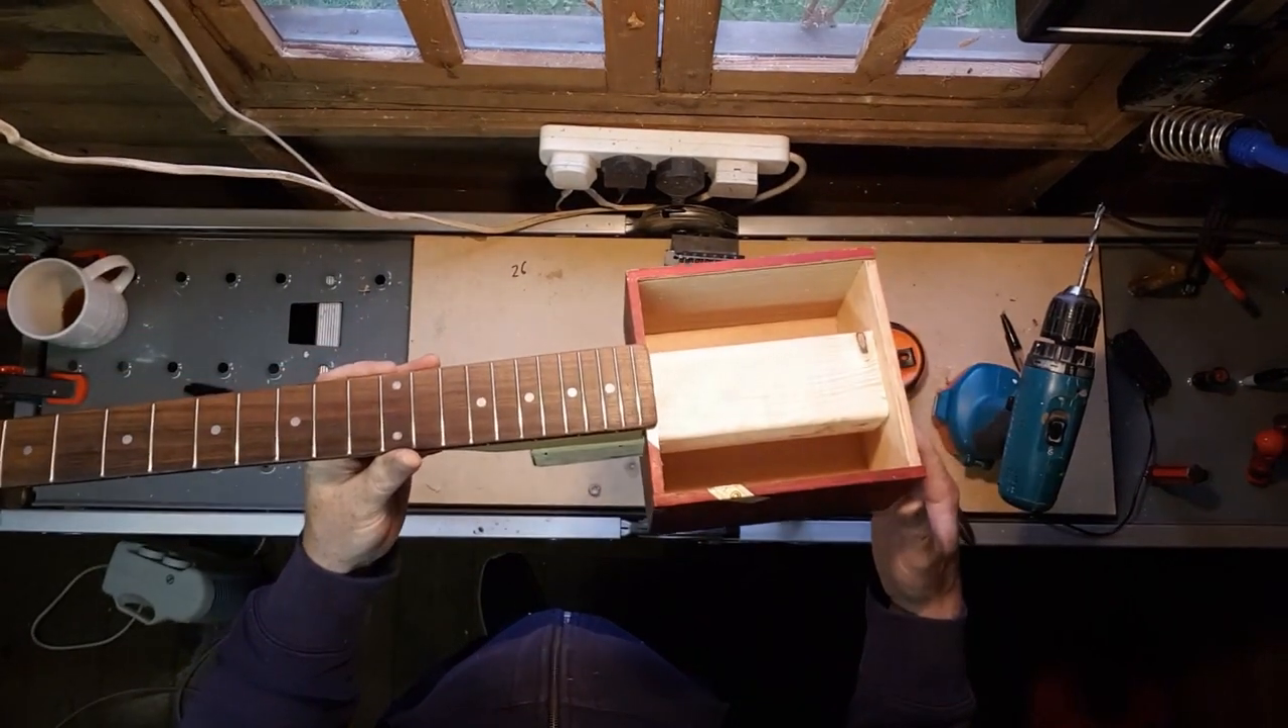And there you go, the neck is on, all in position as I want it.